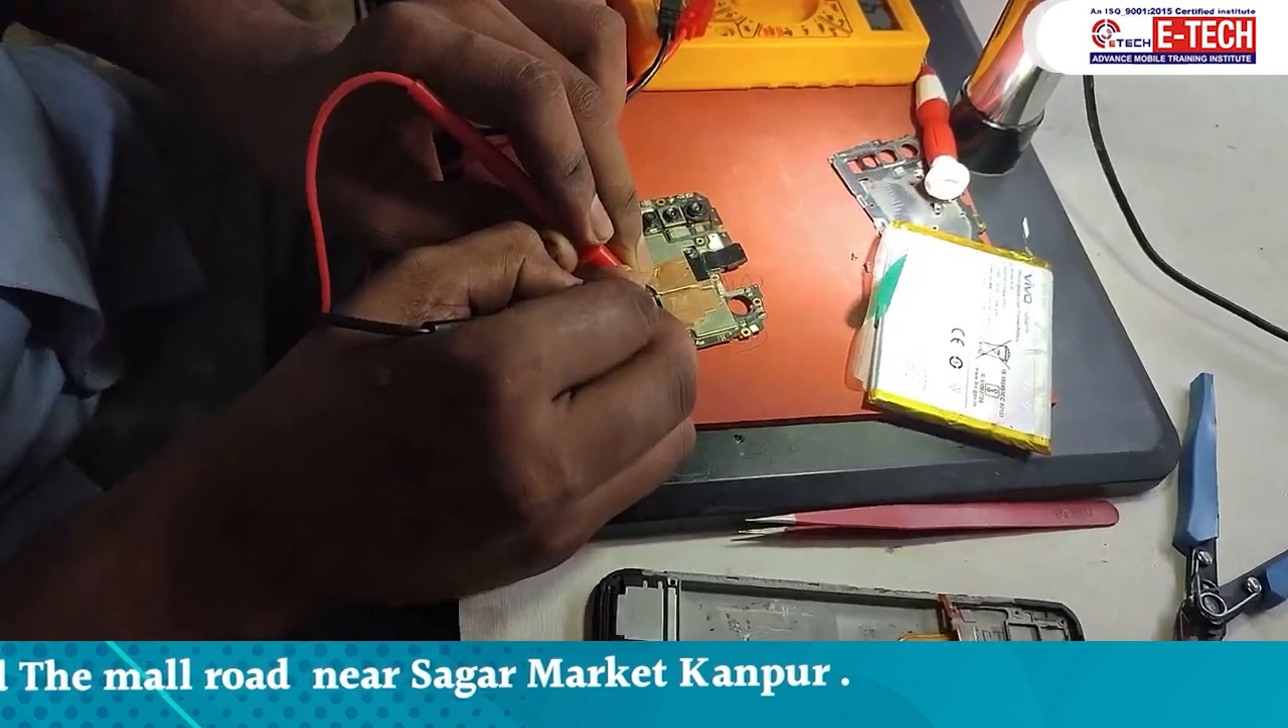अभी फोन को अलग कर दिया है बोर्ड निकाली है।